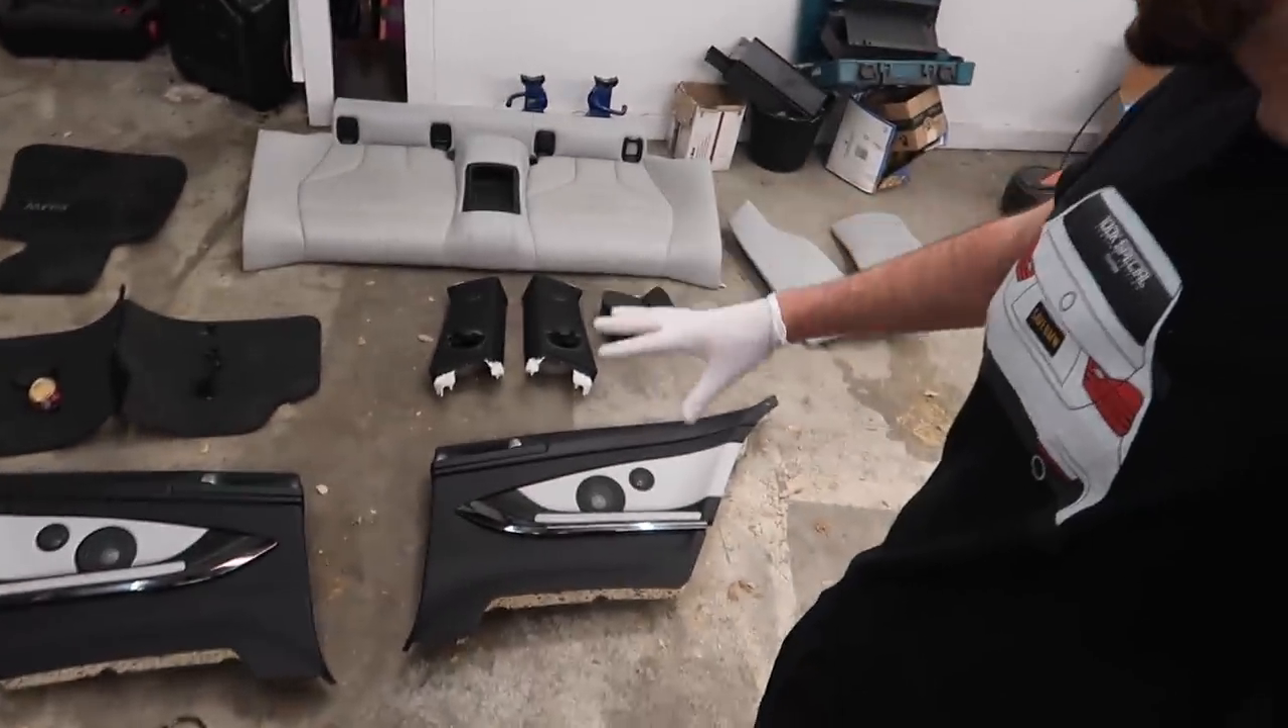This is the interior we haven't got in yet.